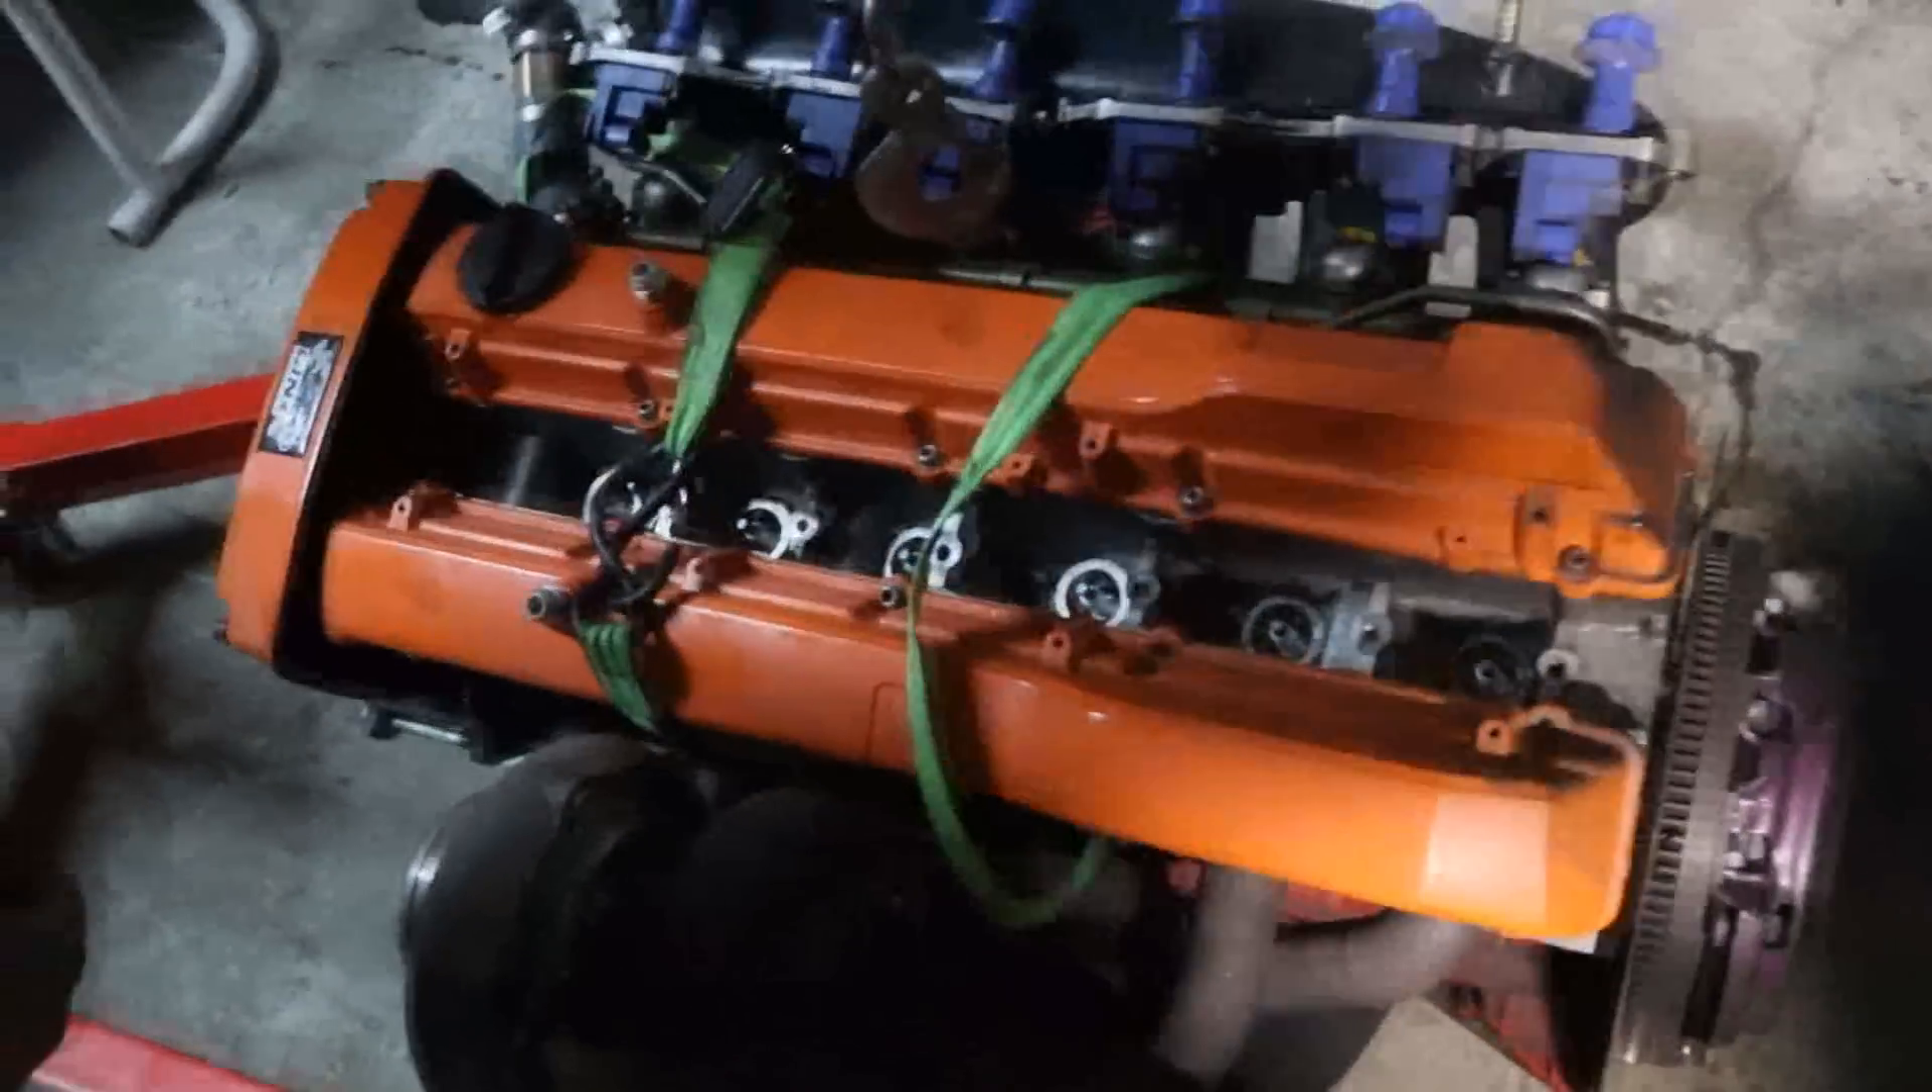Alright so we got the engine out.